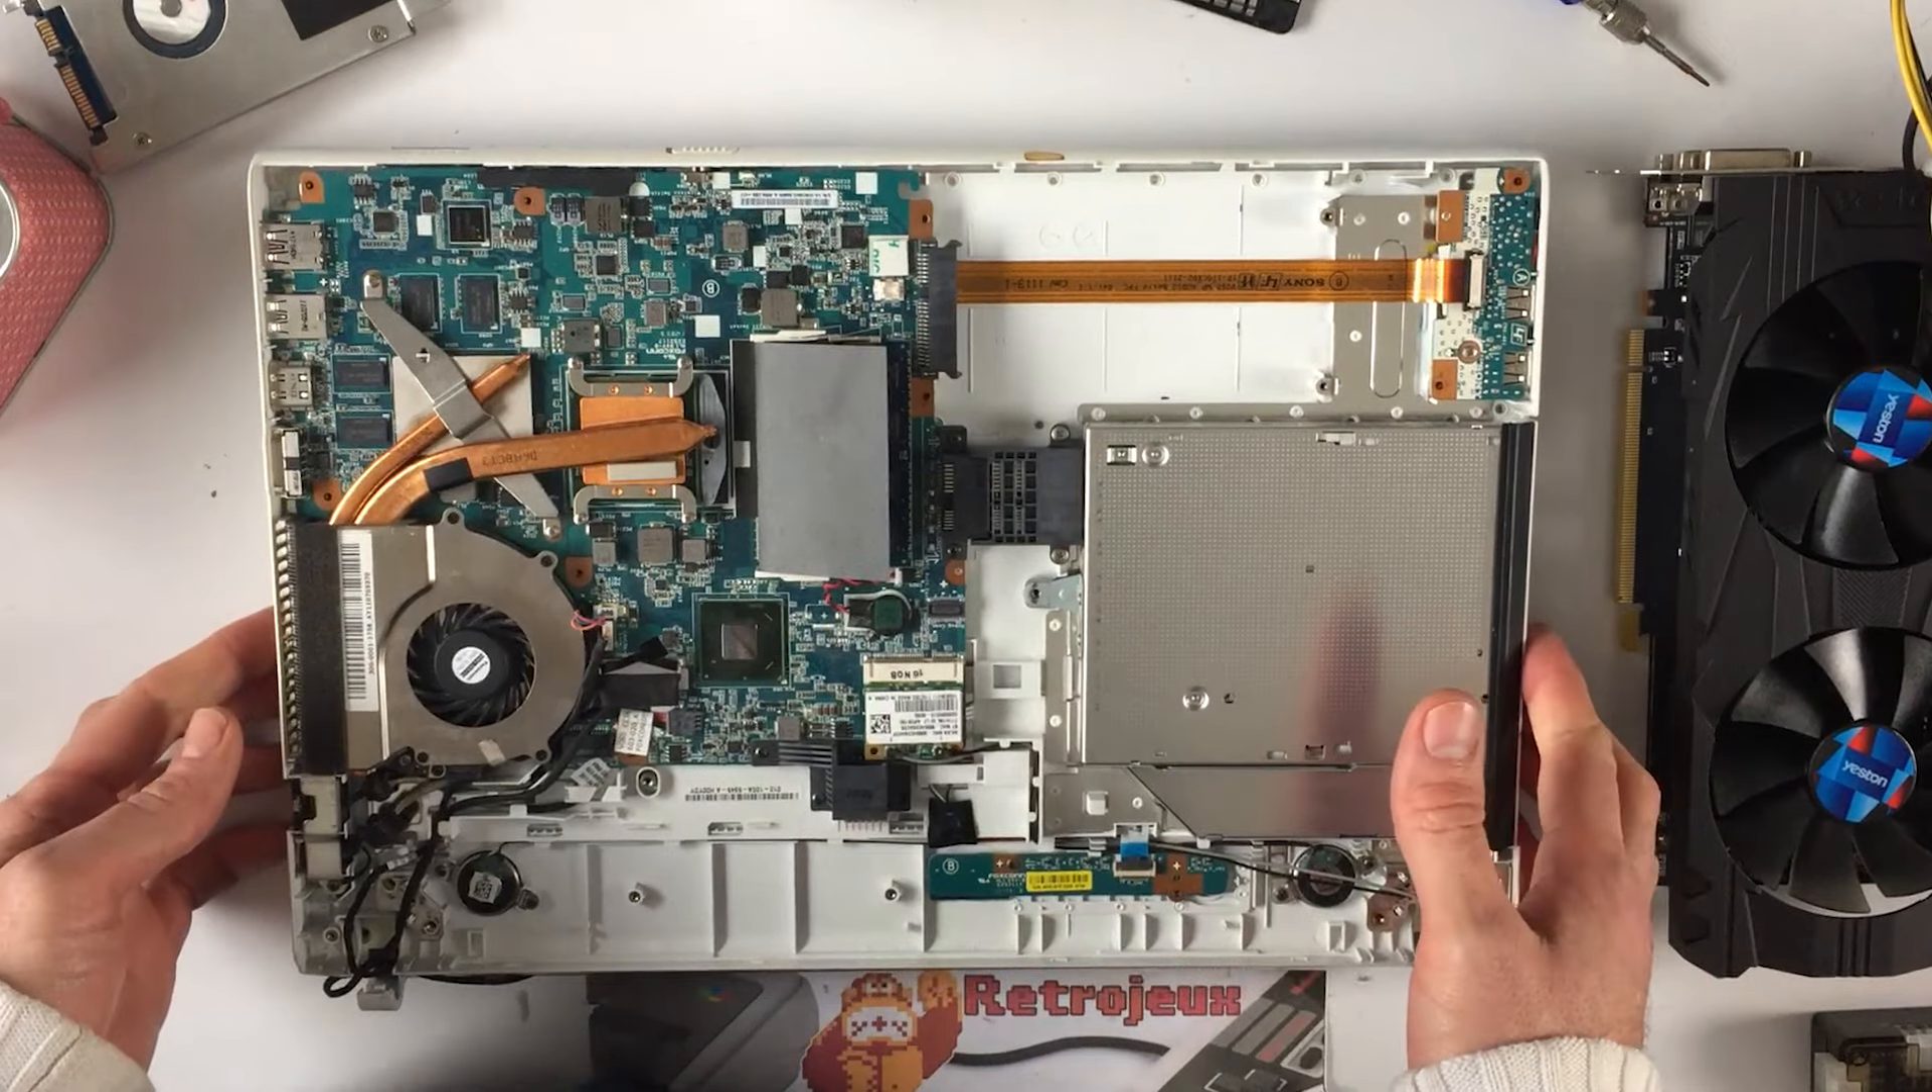Donc la partie arrière est déclipsée. On a maintenant accès au PC.